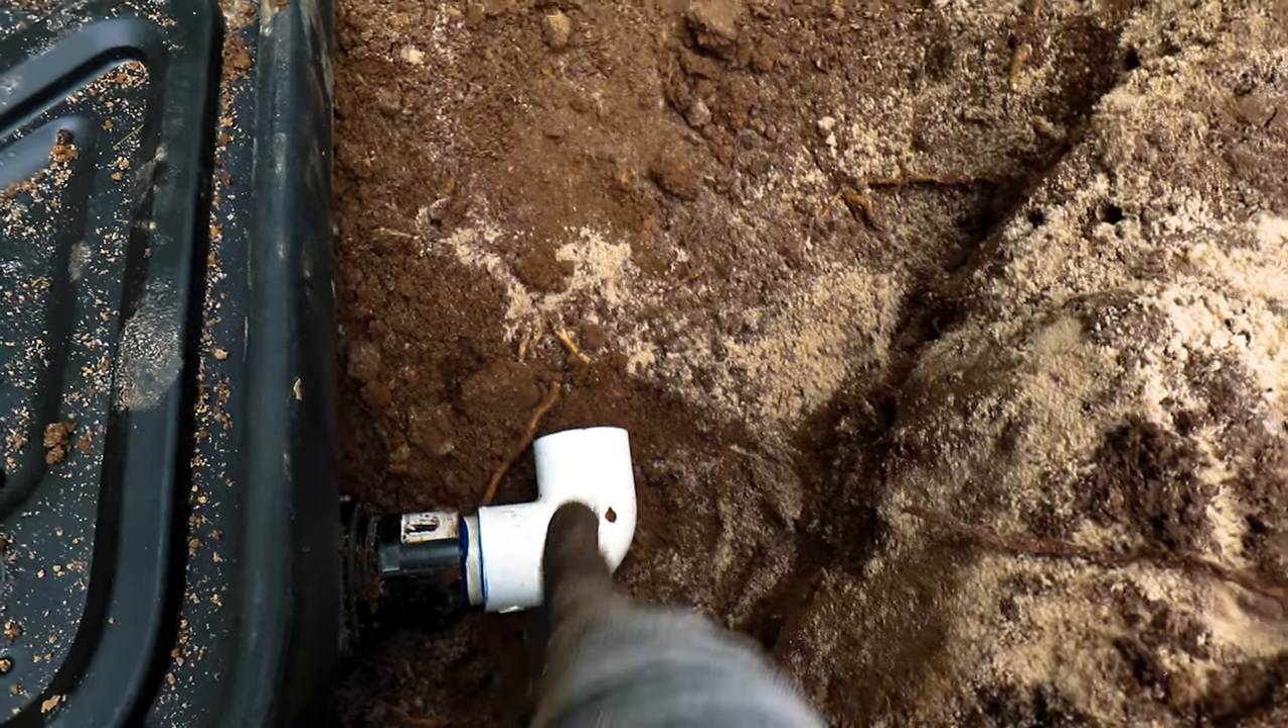I've also put in an inch and a half elbow here so we can run our plumbing straight up that way behind to where the spillway will be back there.